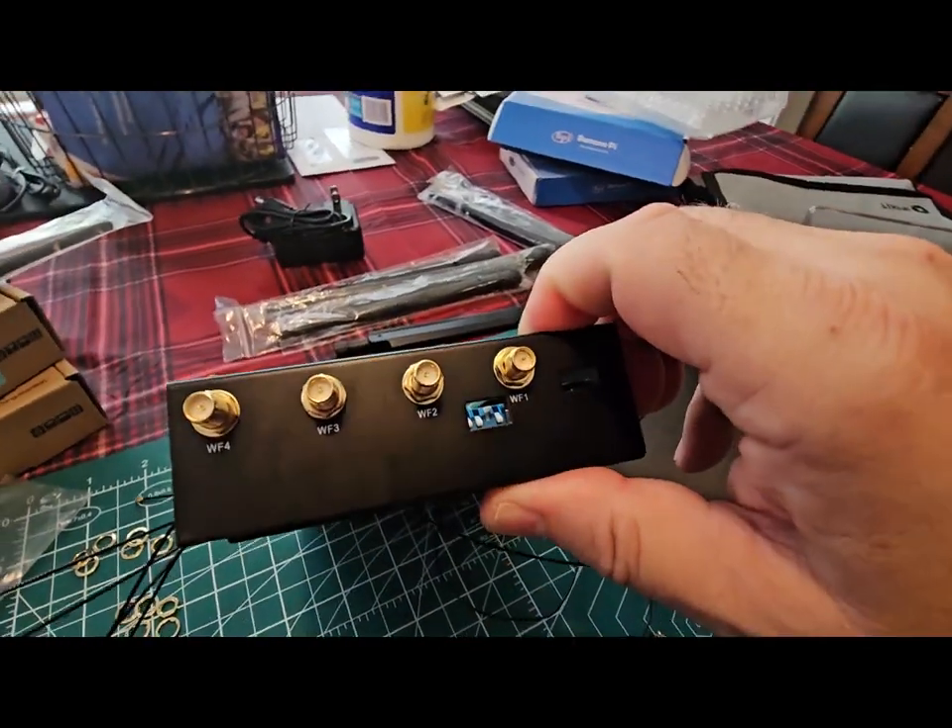Okay. I got all the antenna connectors into the case.